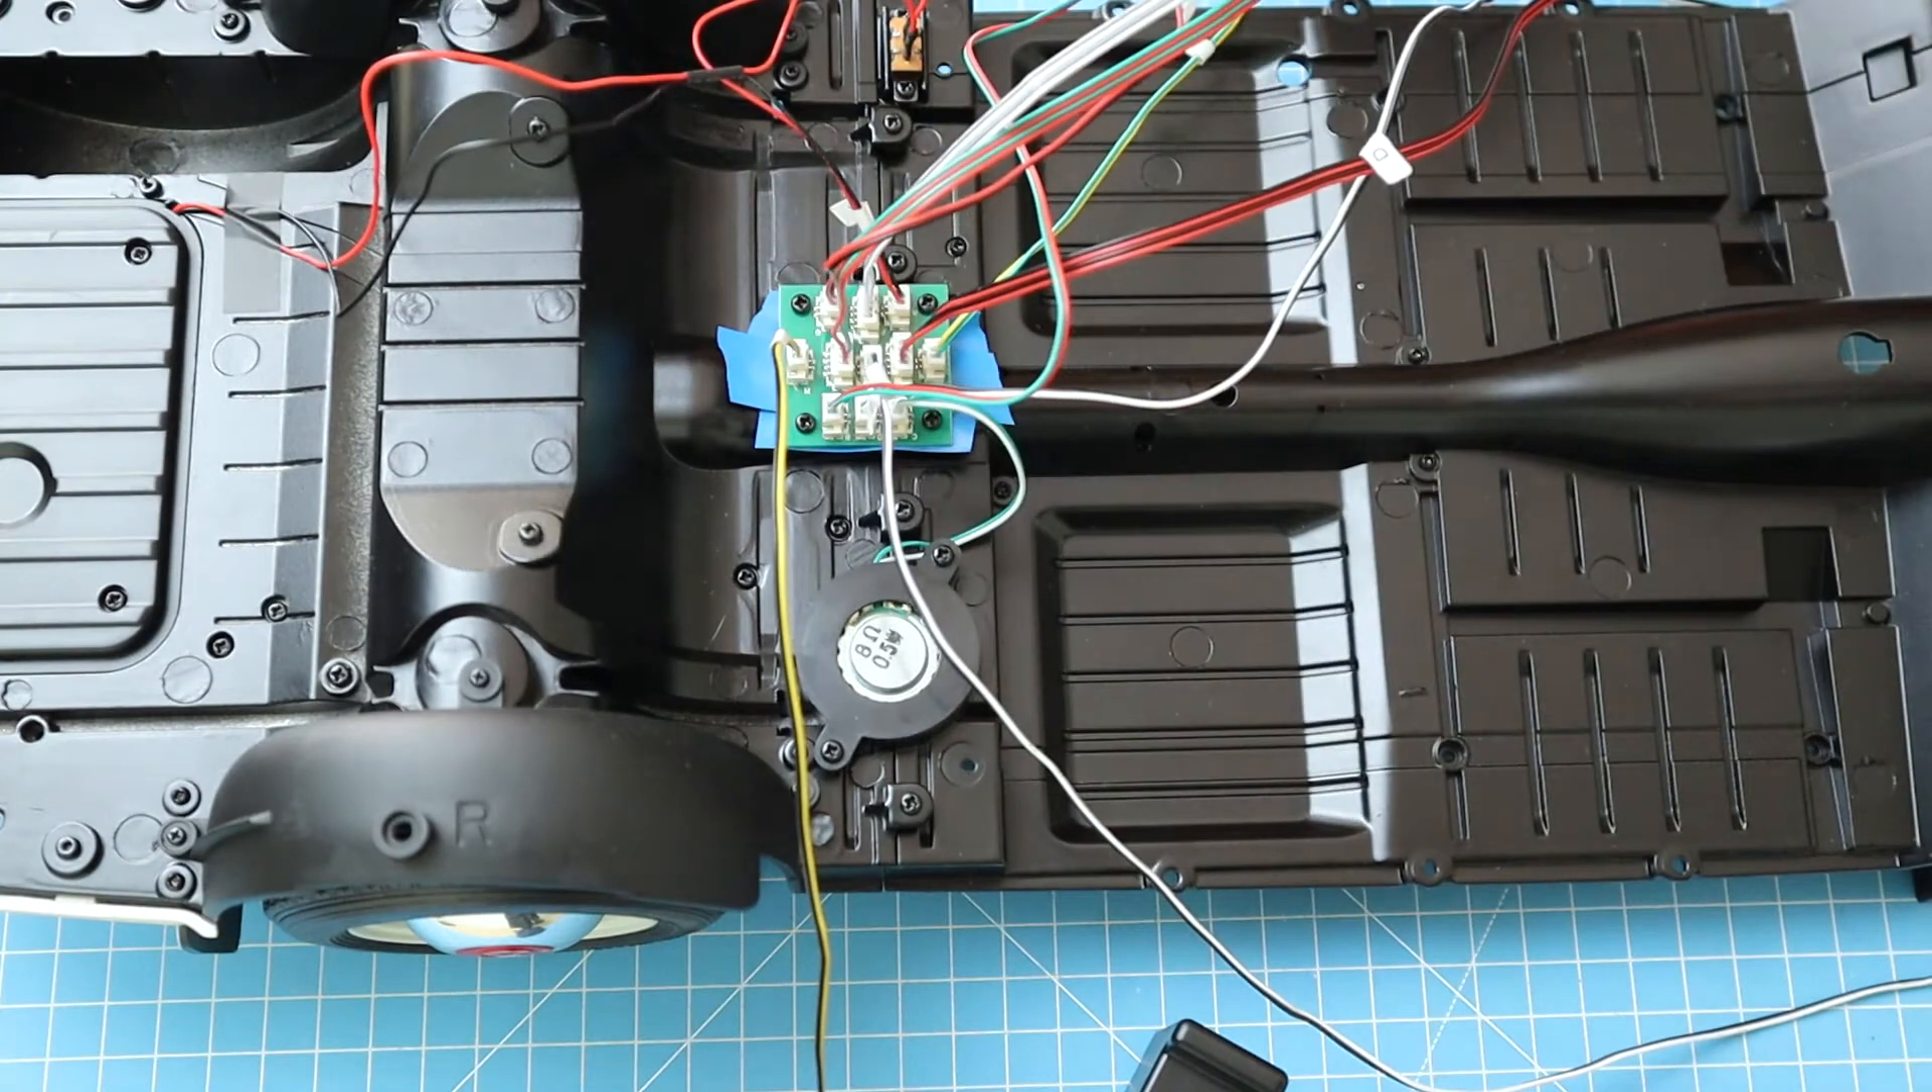Donc, toute la carte est connectée.